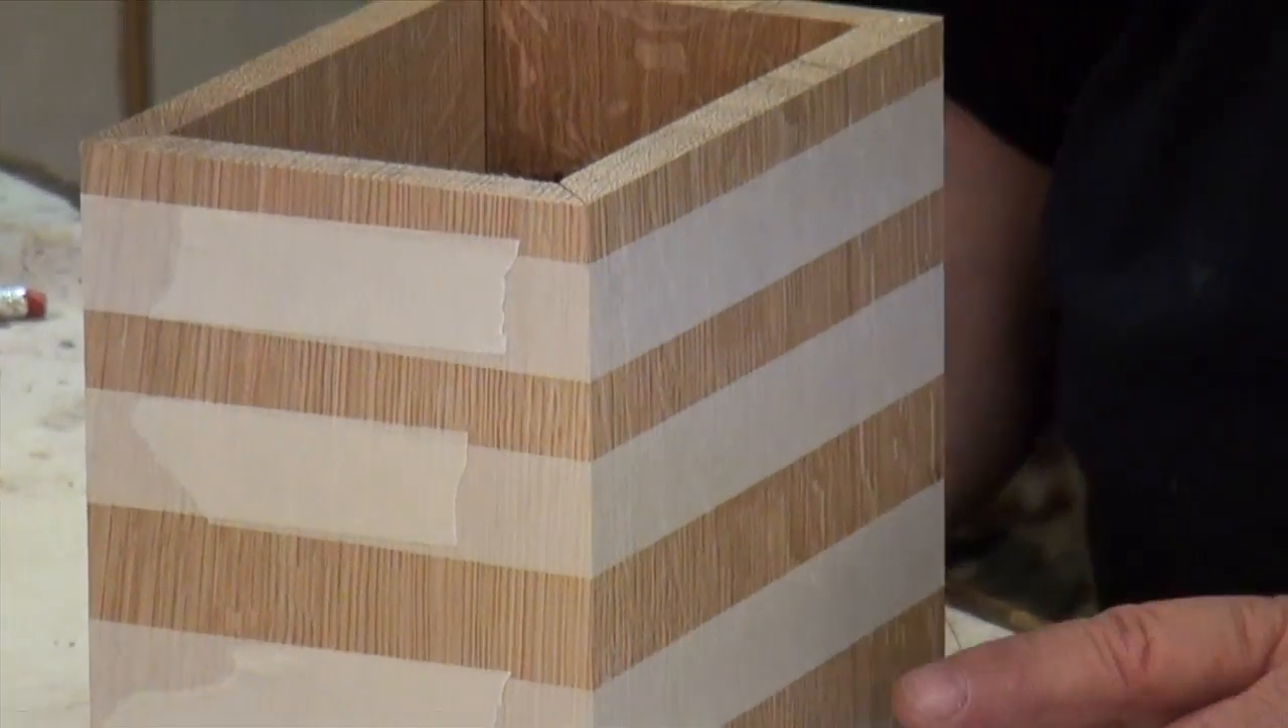The miters are pulled together to the invisible point. They've closed completely up.